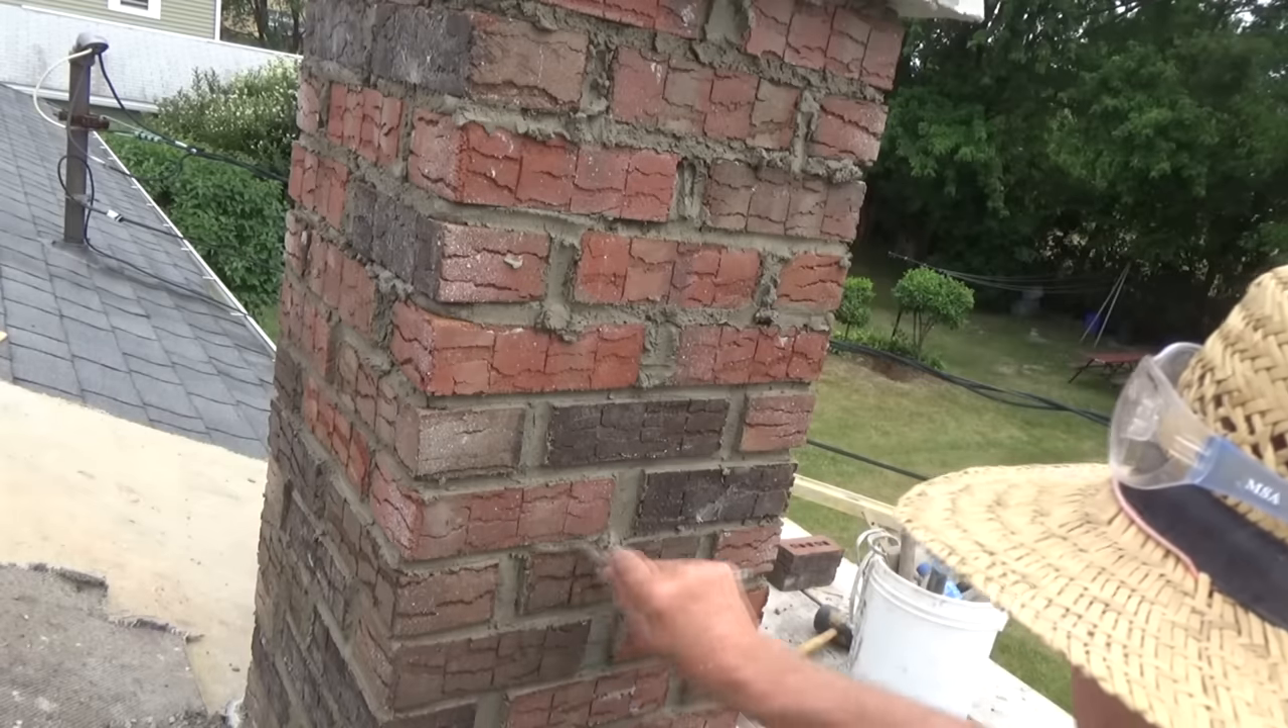I've got big joints here. But I couldn't help it. The bricks were smaller than the old ones.